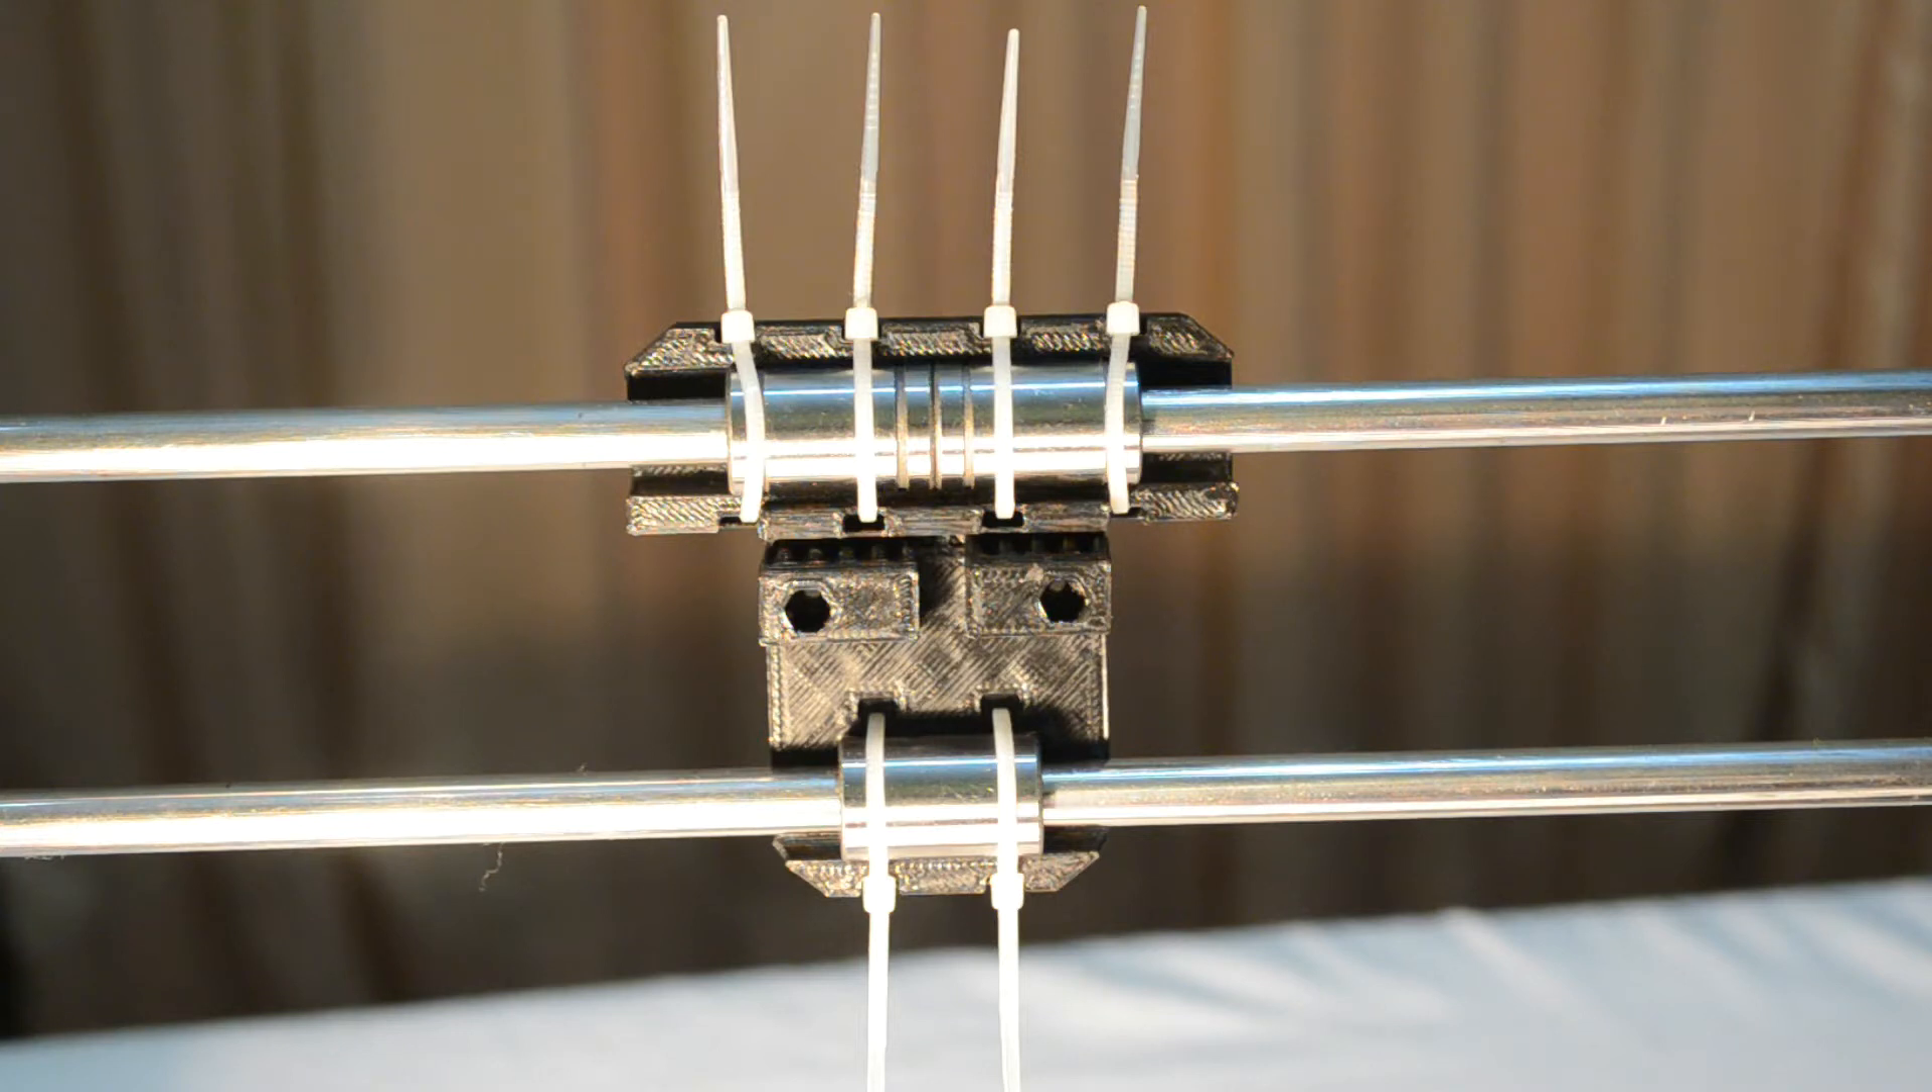Here we have completed mounting our X carriage onto the X axis smooth rods.